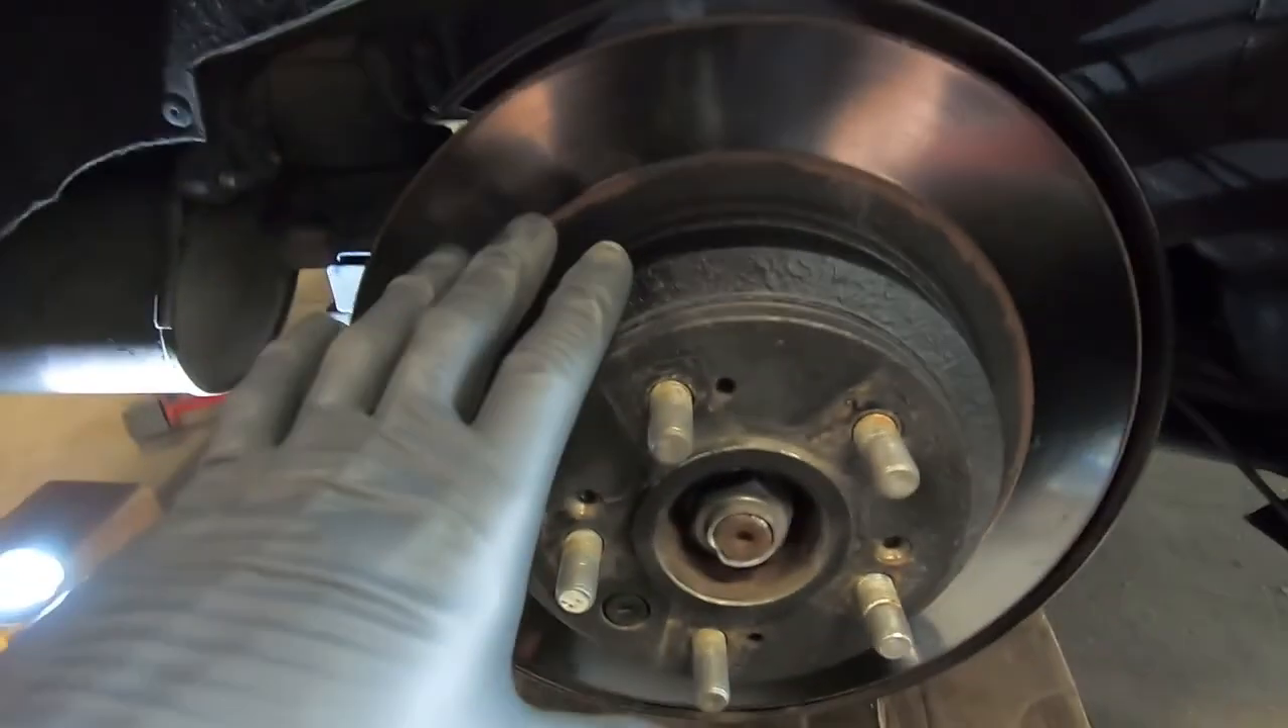All right so now the bracket is off the rotor is the only thing remaining so we just got to go ahead and get this thing off.